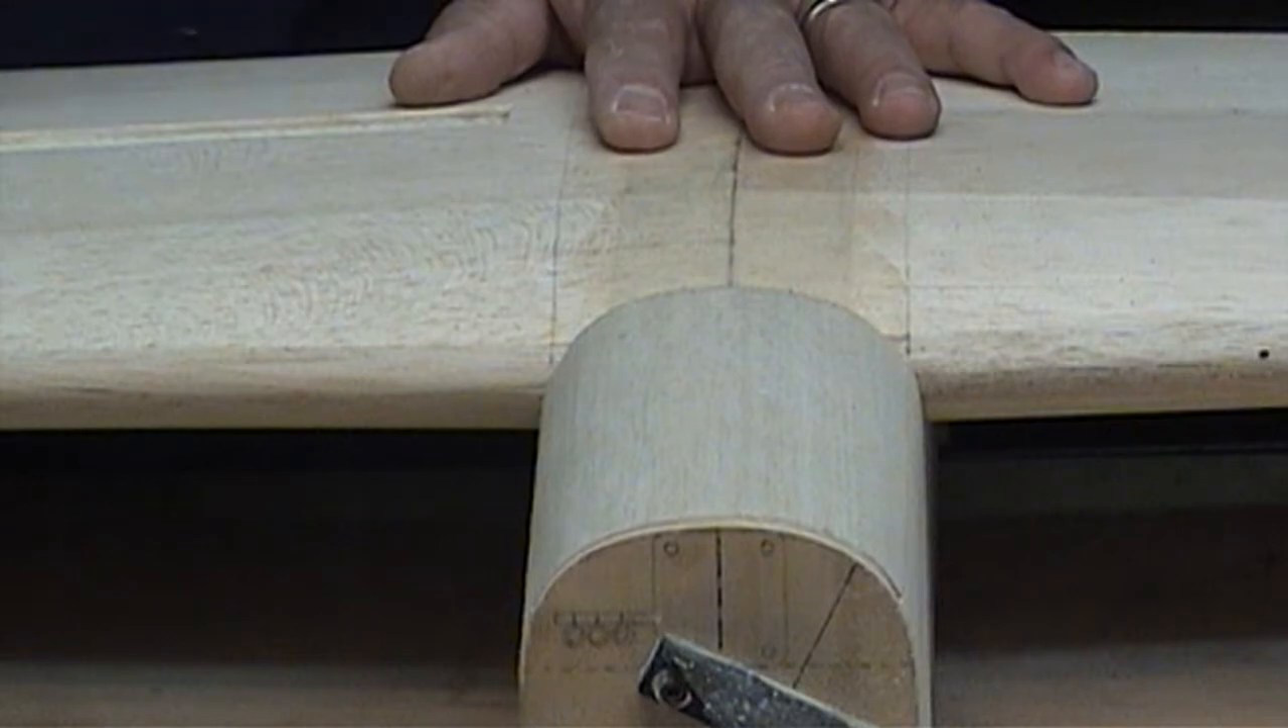You can see I got the wing mounted on and what we have to do is make the fillets right here.